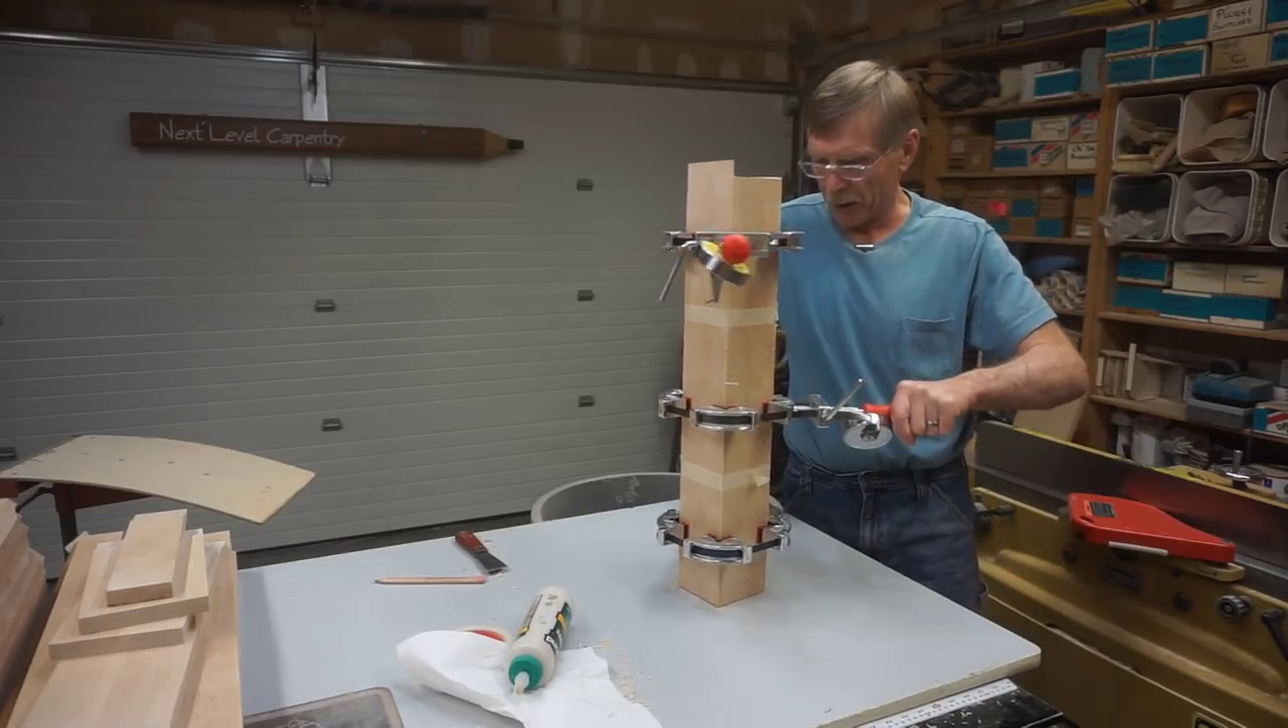I got all three clamps in position.